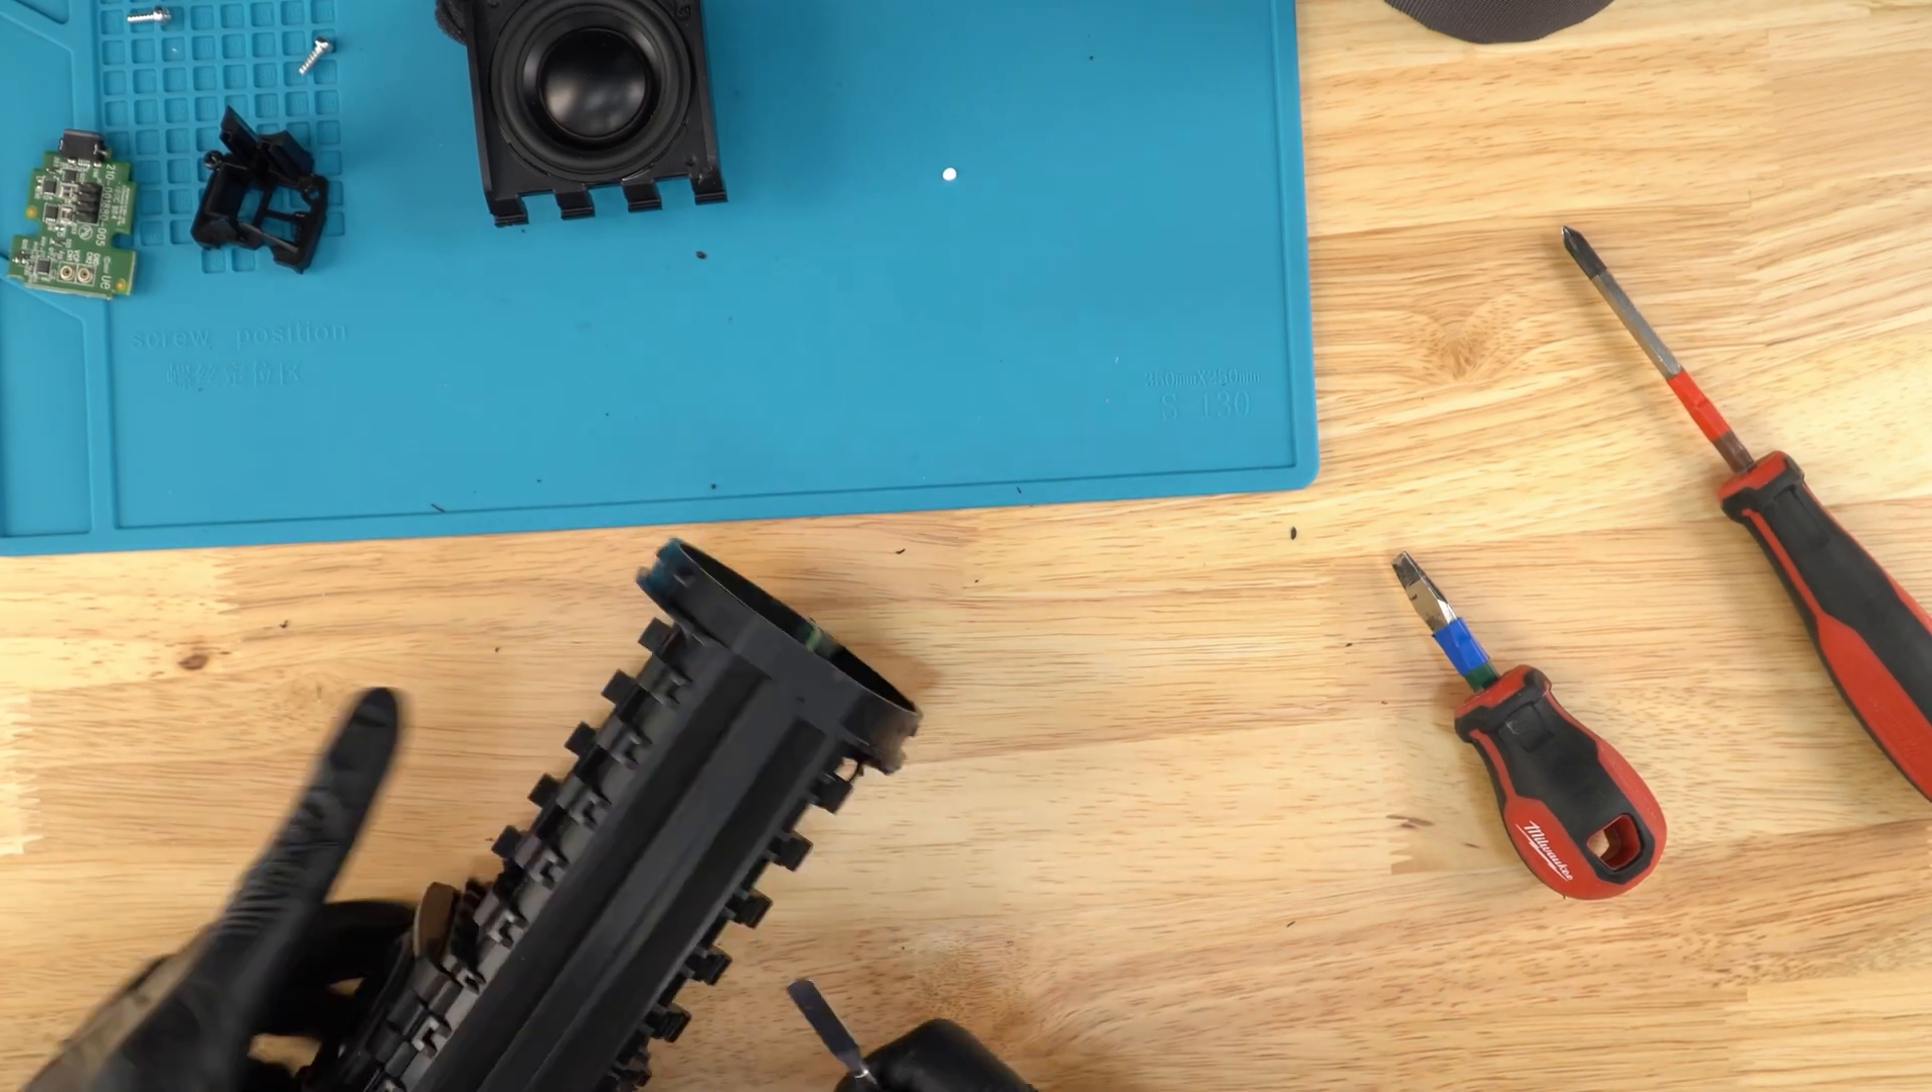Then we have it. One speaker's out. Move on to the next.